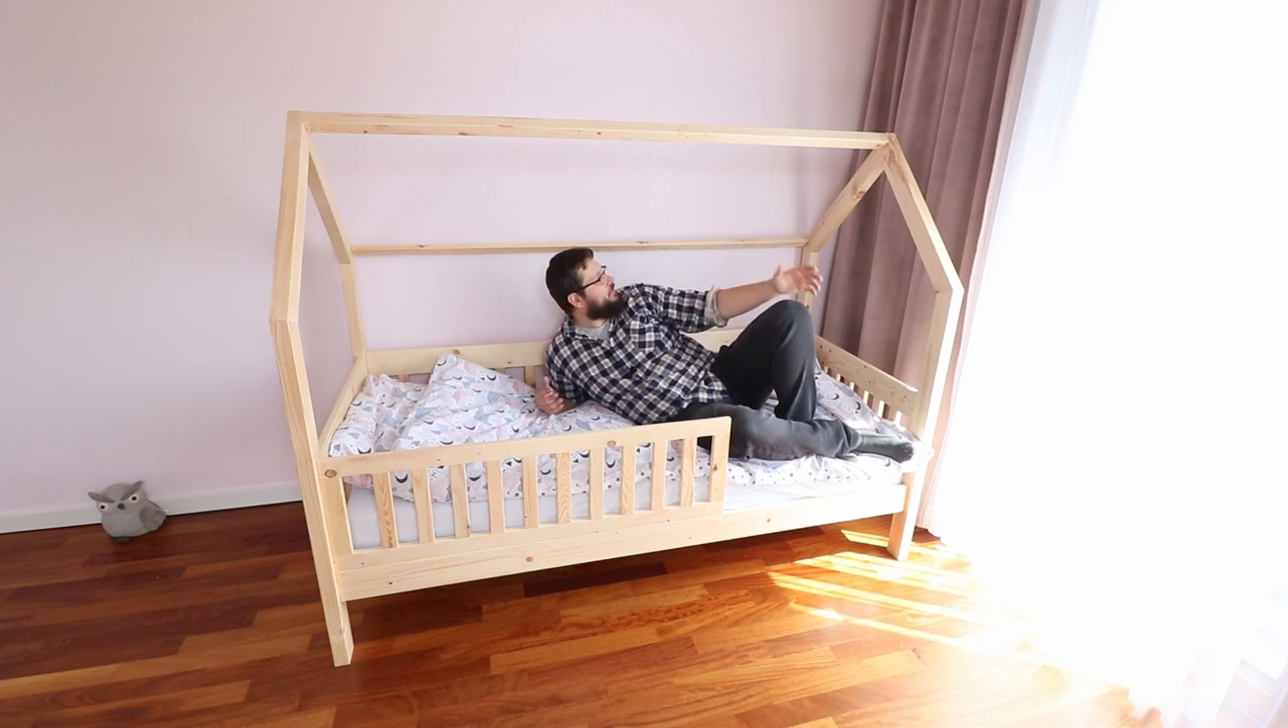And there you go guys absolutely fabulous bed super comfortable with the mattress in now and it just looks great.